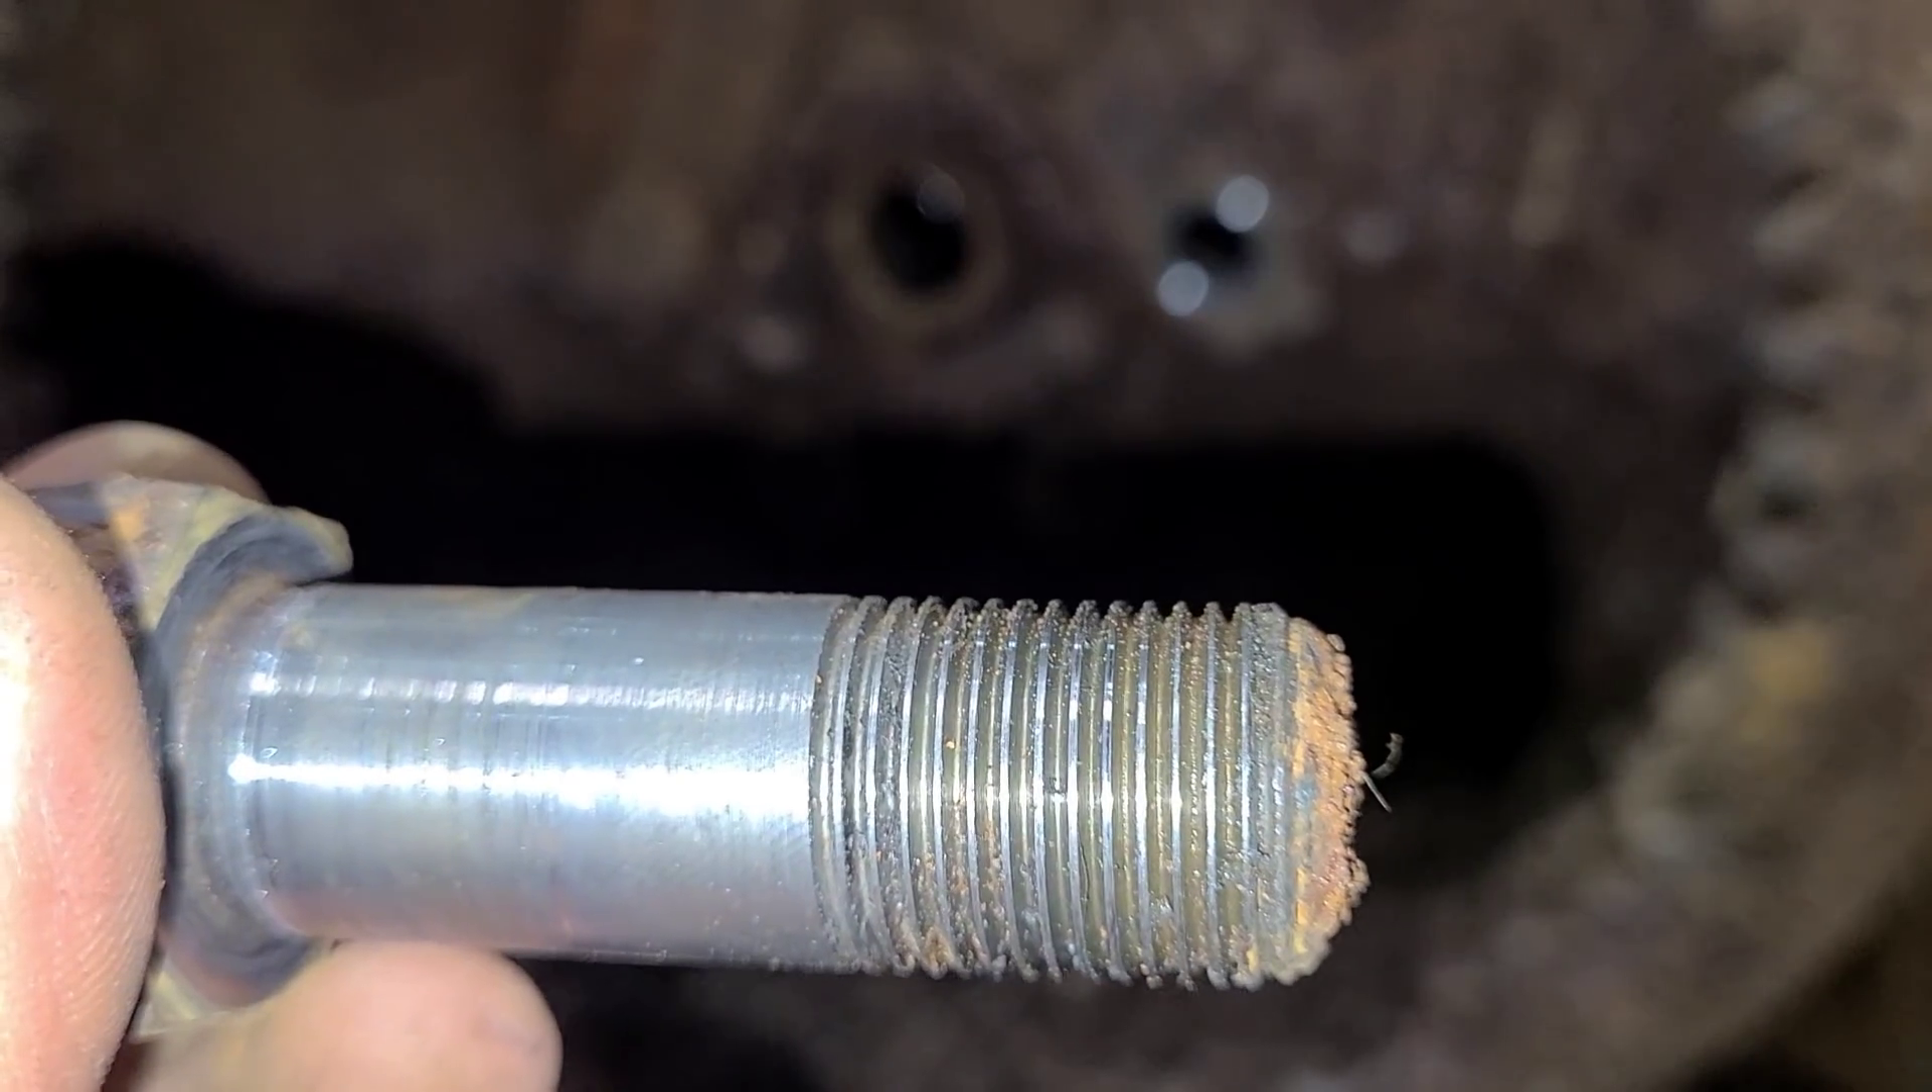Well, there's the first bolt that came out.